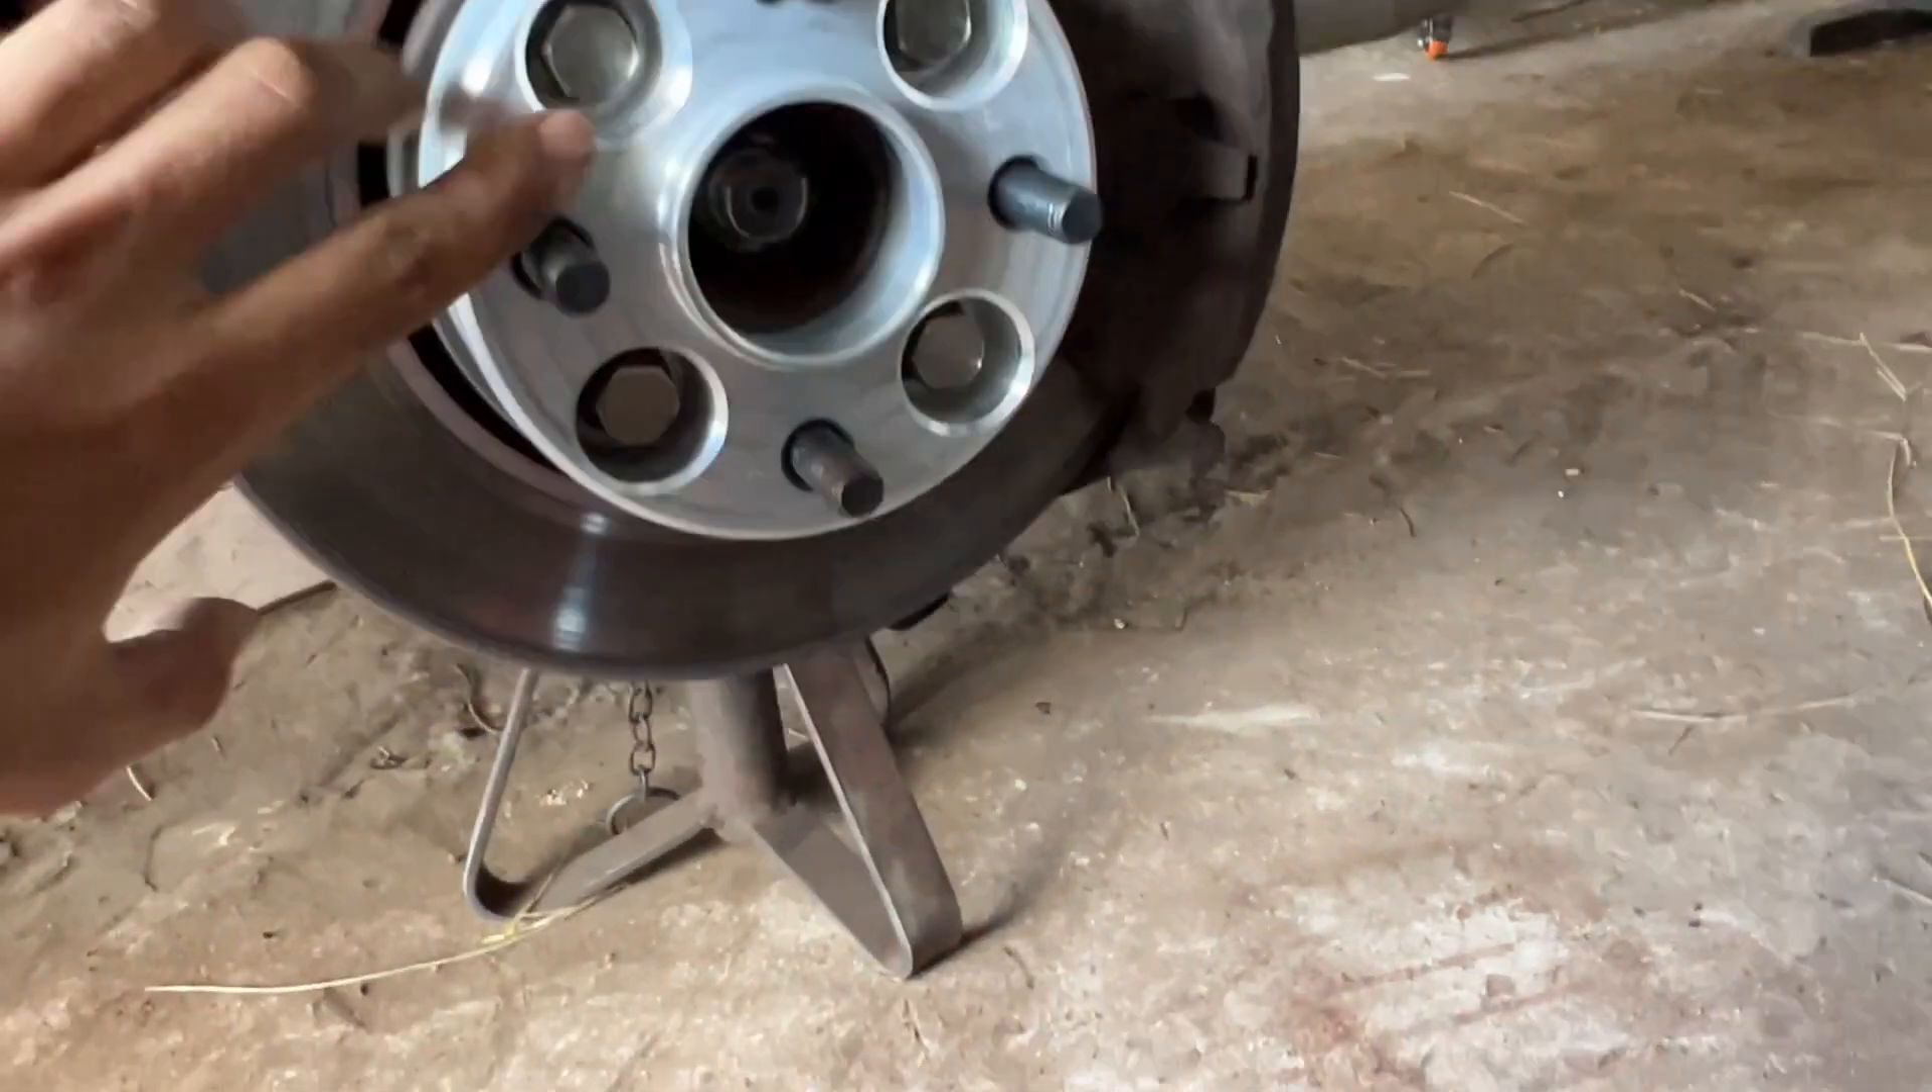Aí, turma, primeiro espaçador colocado com sucesso, já tá preso.